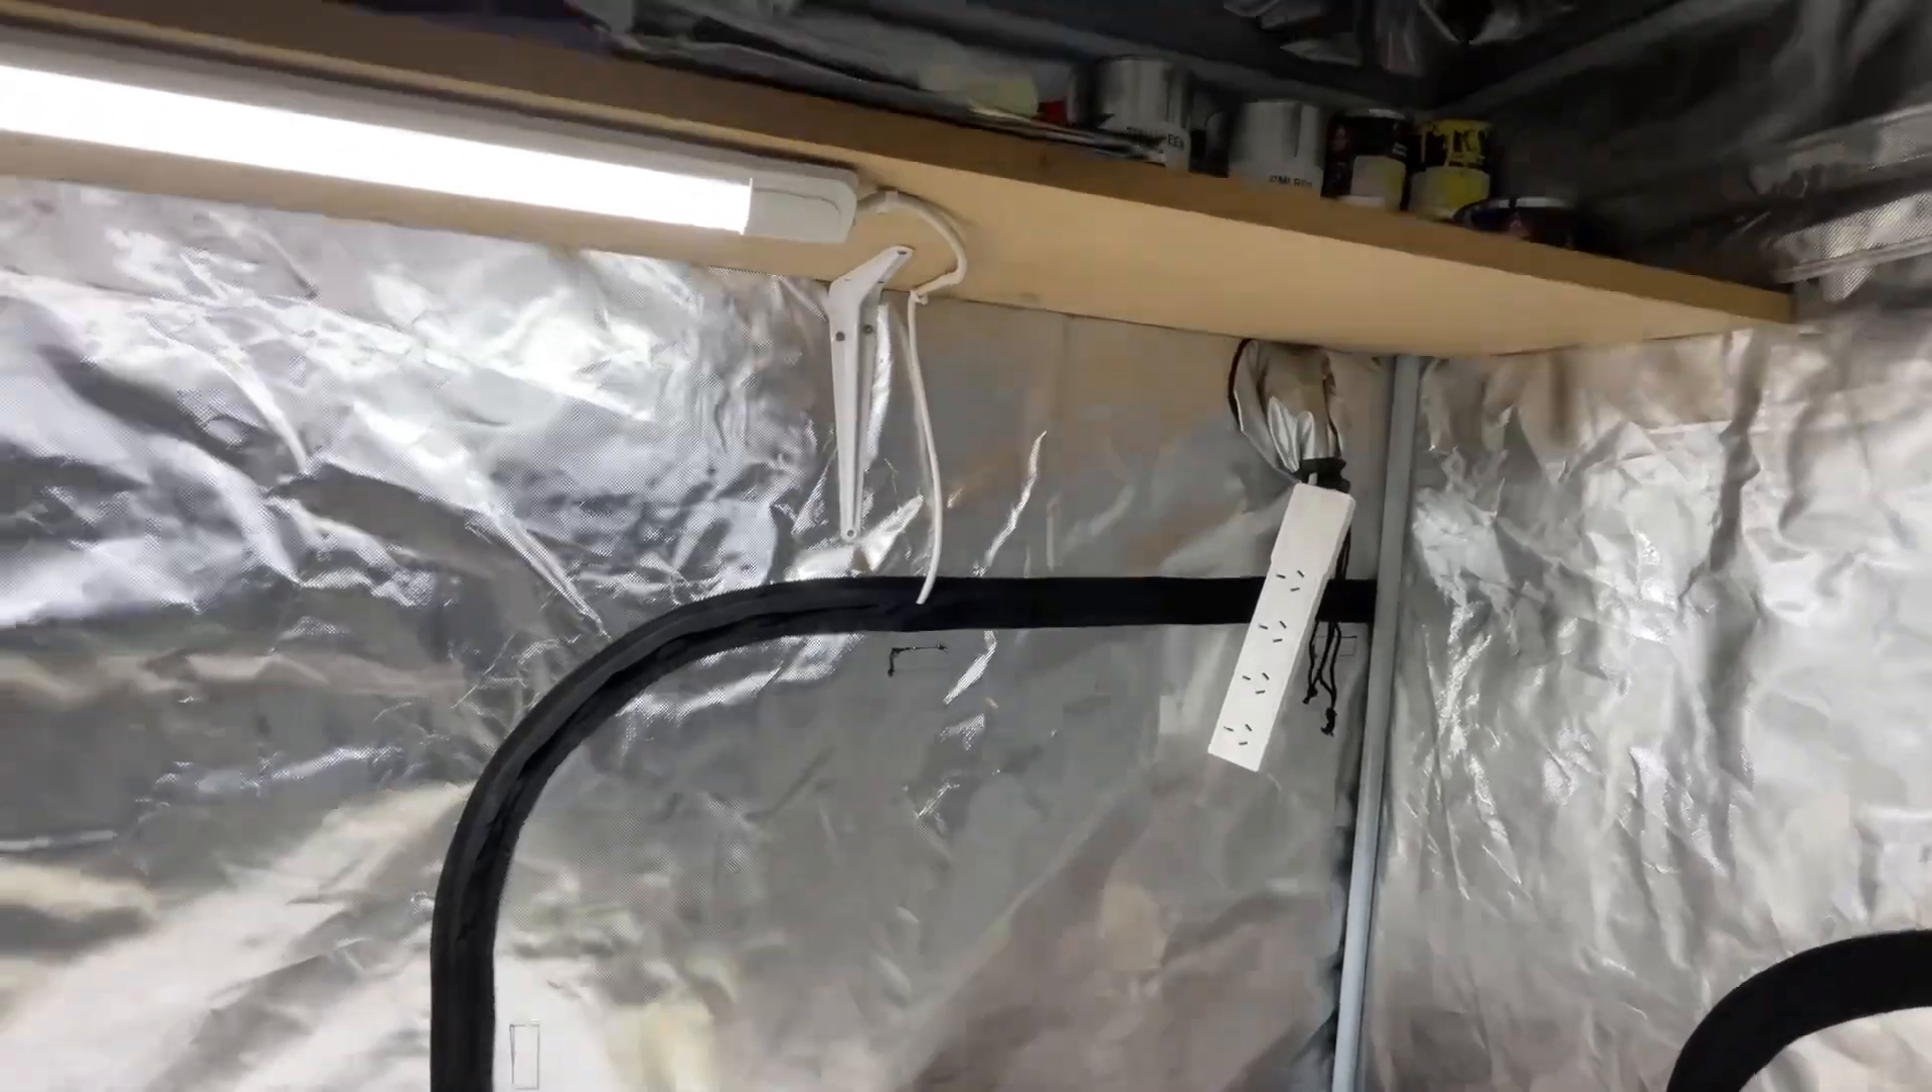I've got to mount that multi box underneath that shelf.